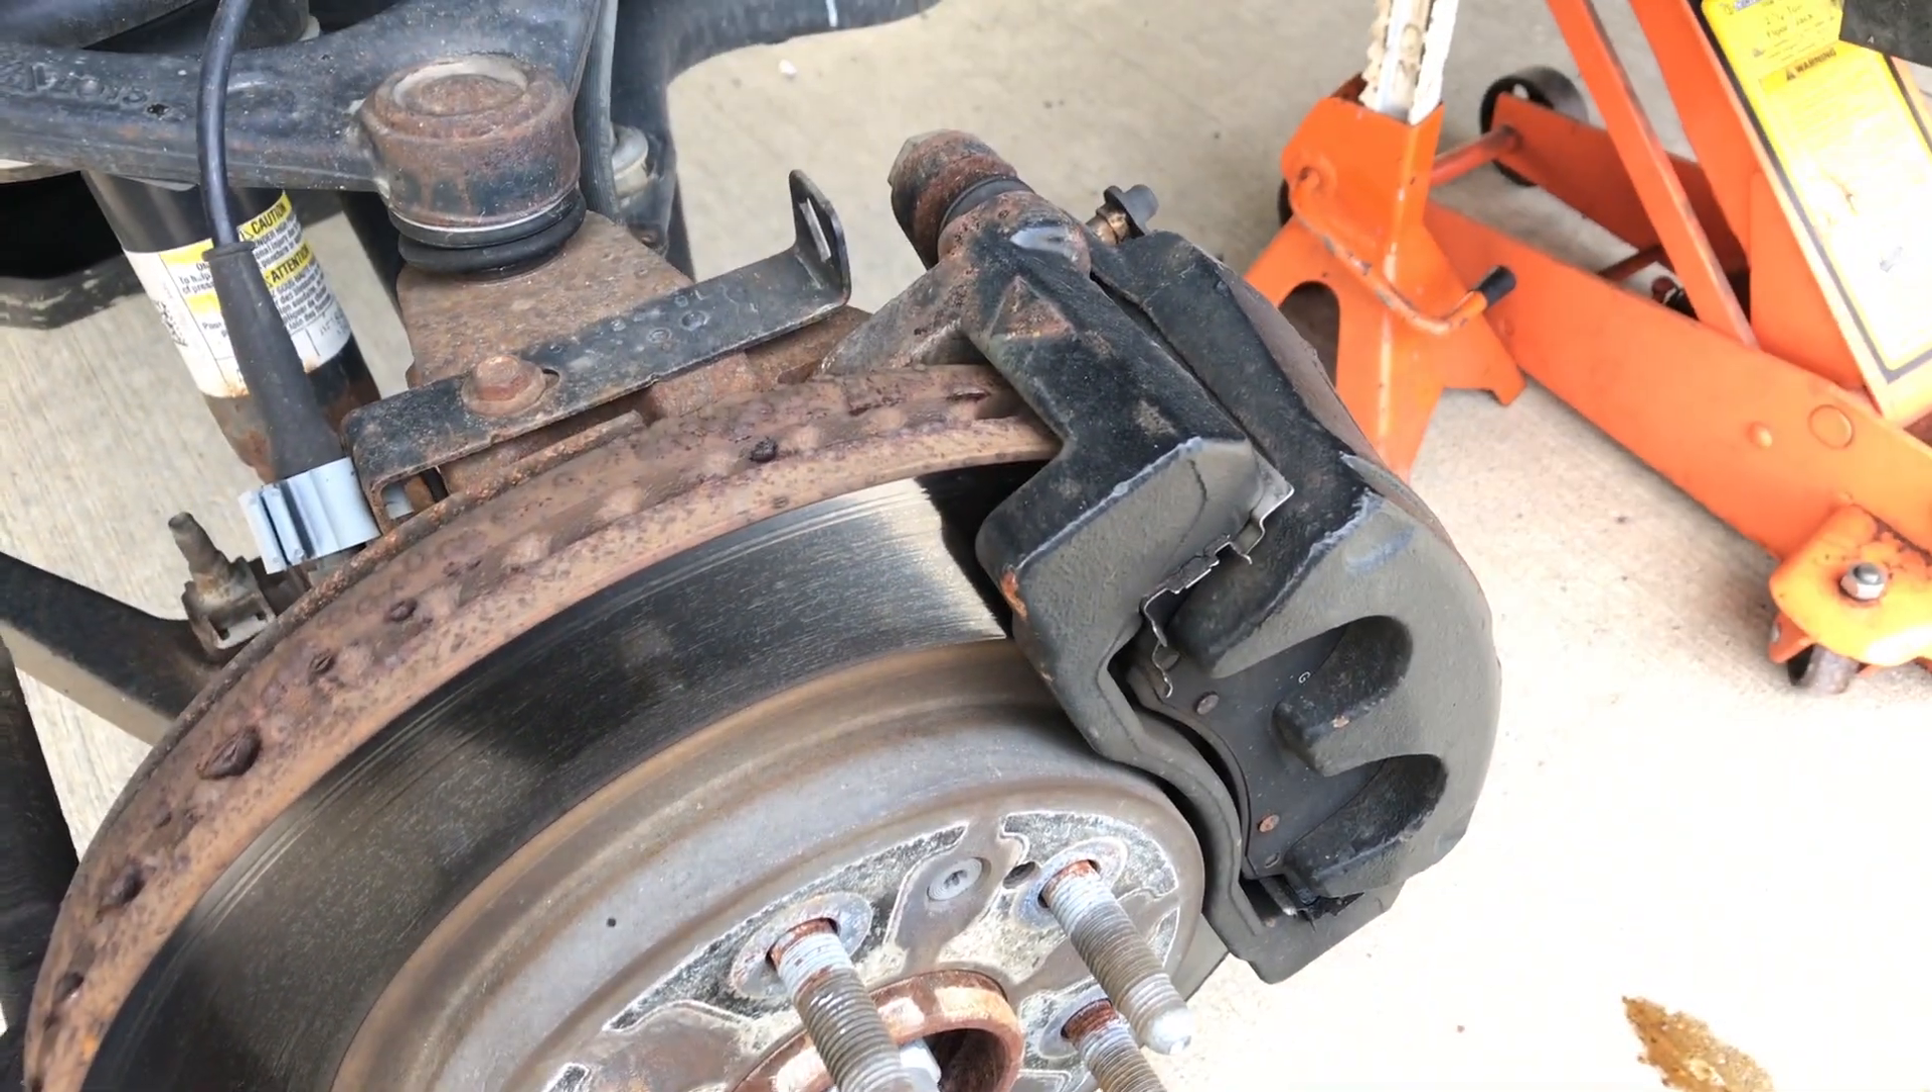Now that we got the wheel off, we've got to get this caliper off.